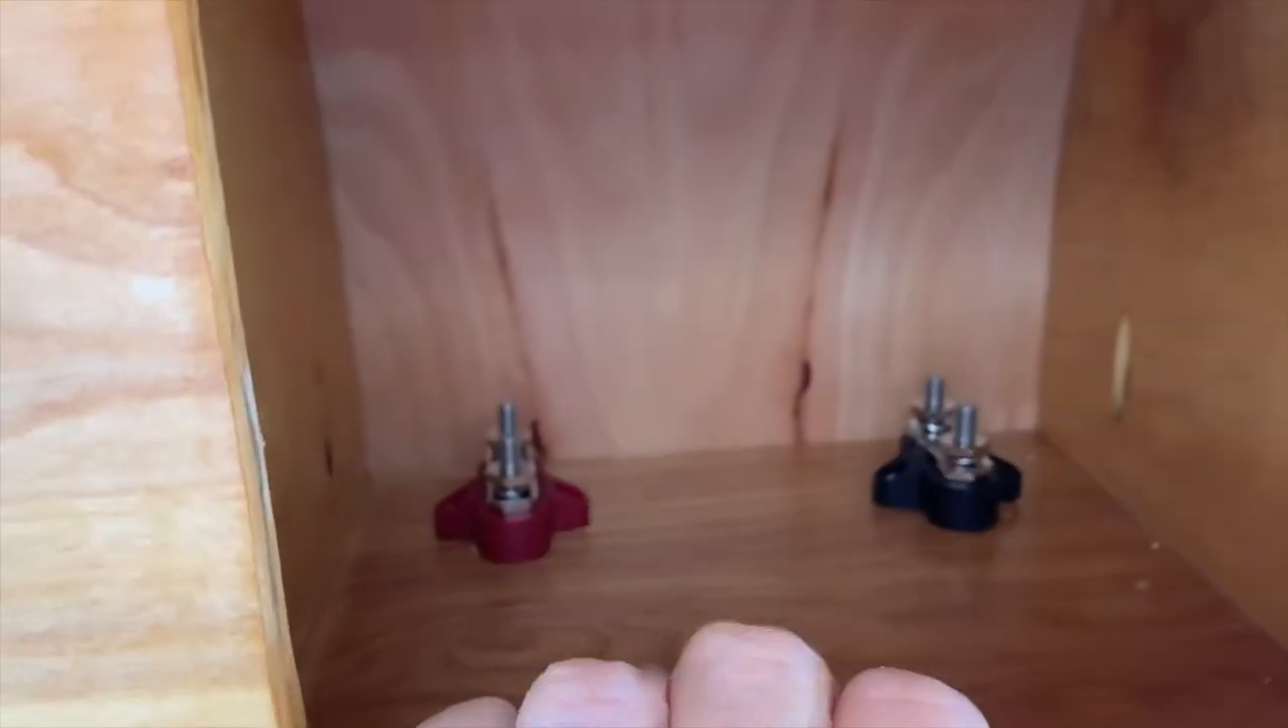Okay i've got my two terminal posts um in and mounted and i'll be drilling the hole out in the back to bring the cables in.